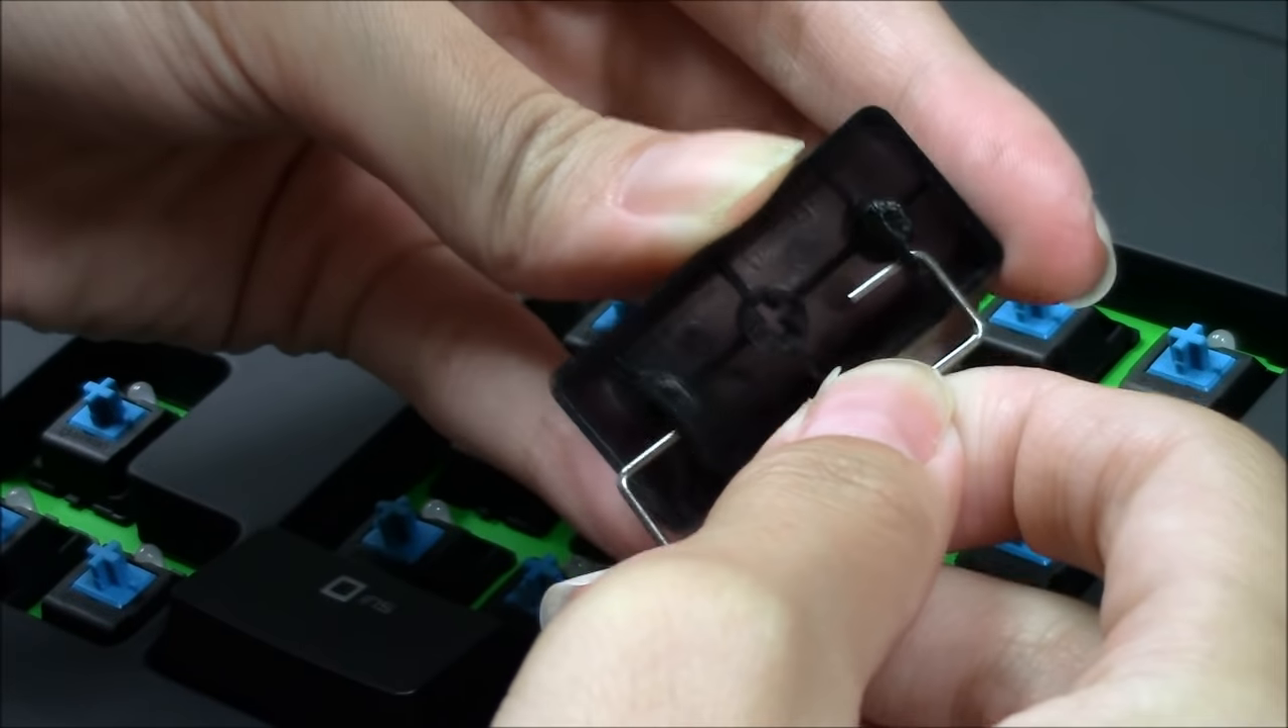So I pre -installed the stabilizer hooks here.